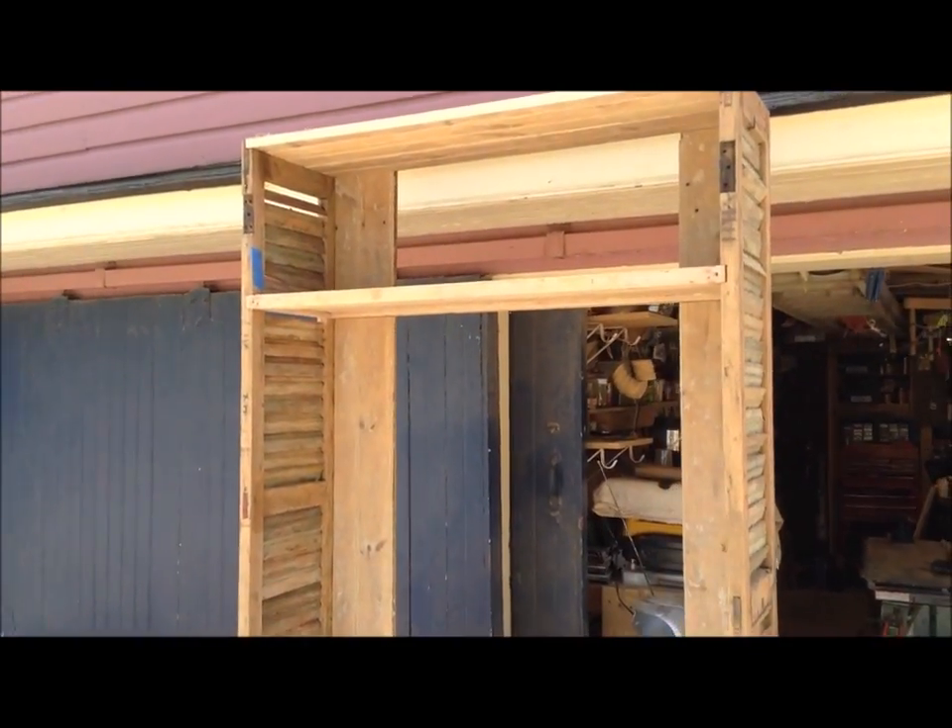So I have my shelf in place and that shelf ended up being about 12 and a half inches deep by 39 and a half inches wide.